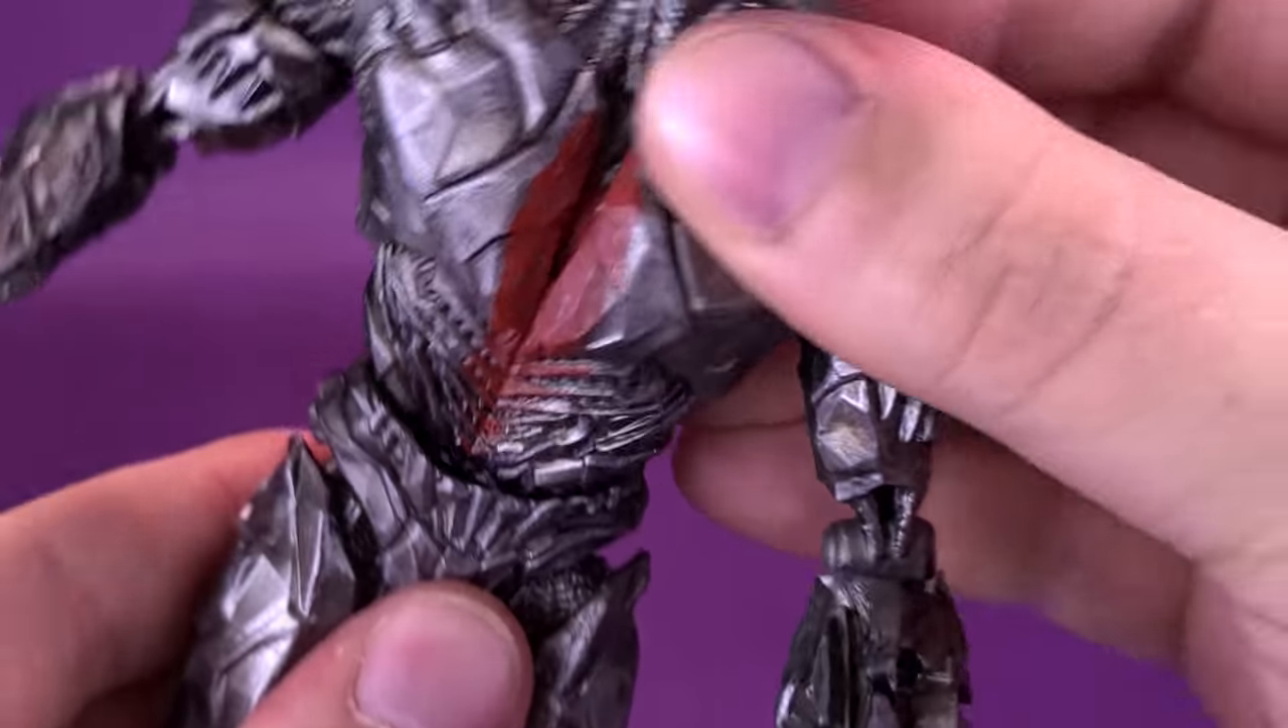Lower torso. Yes, big gap forming there, but at least he does have lower torso bulge, right?